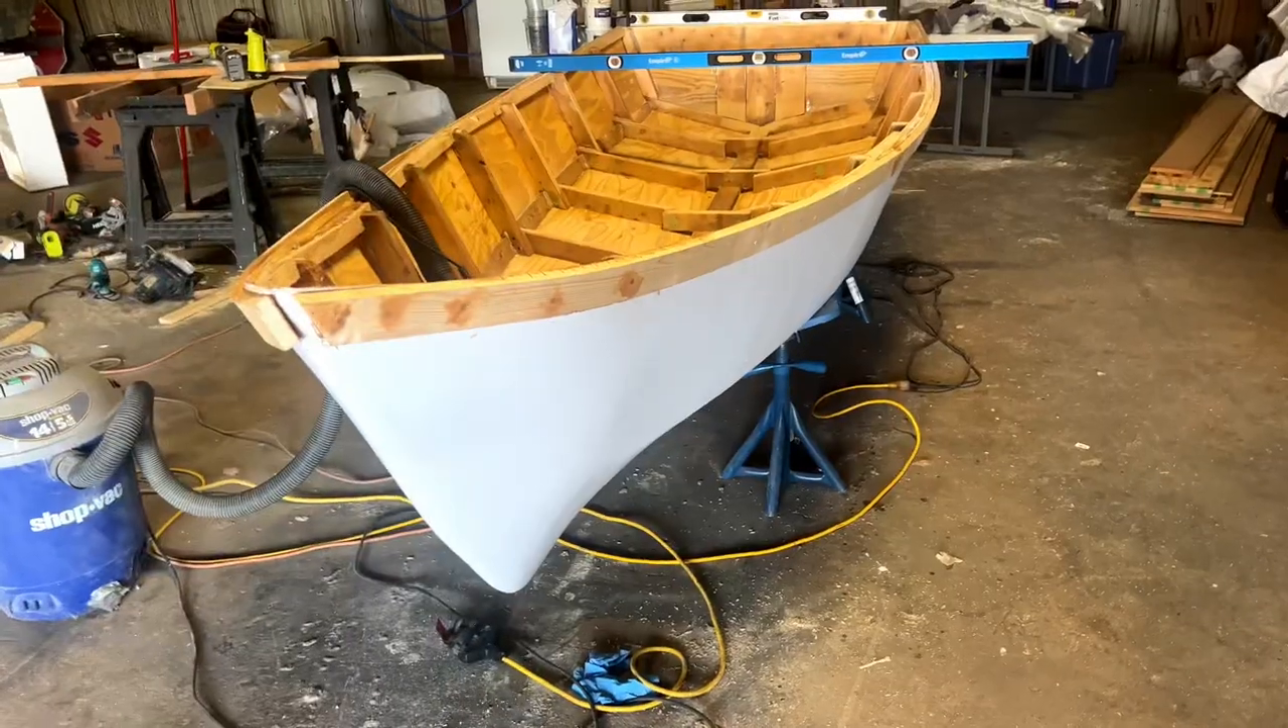All right, and we have installed the rub rails.